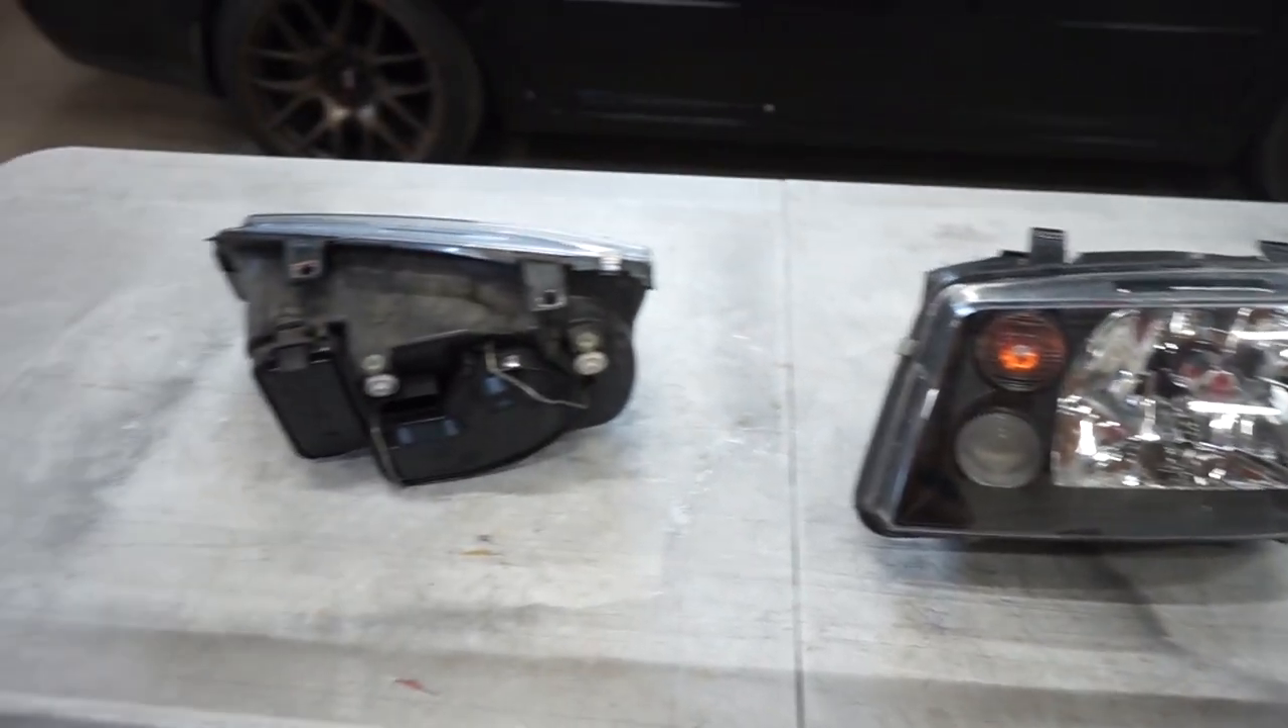All right we got the headlights off.